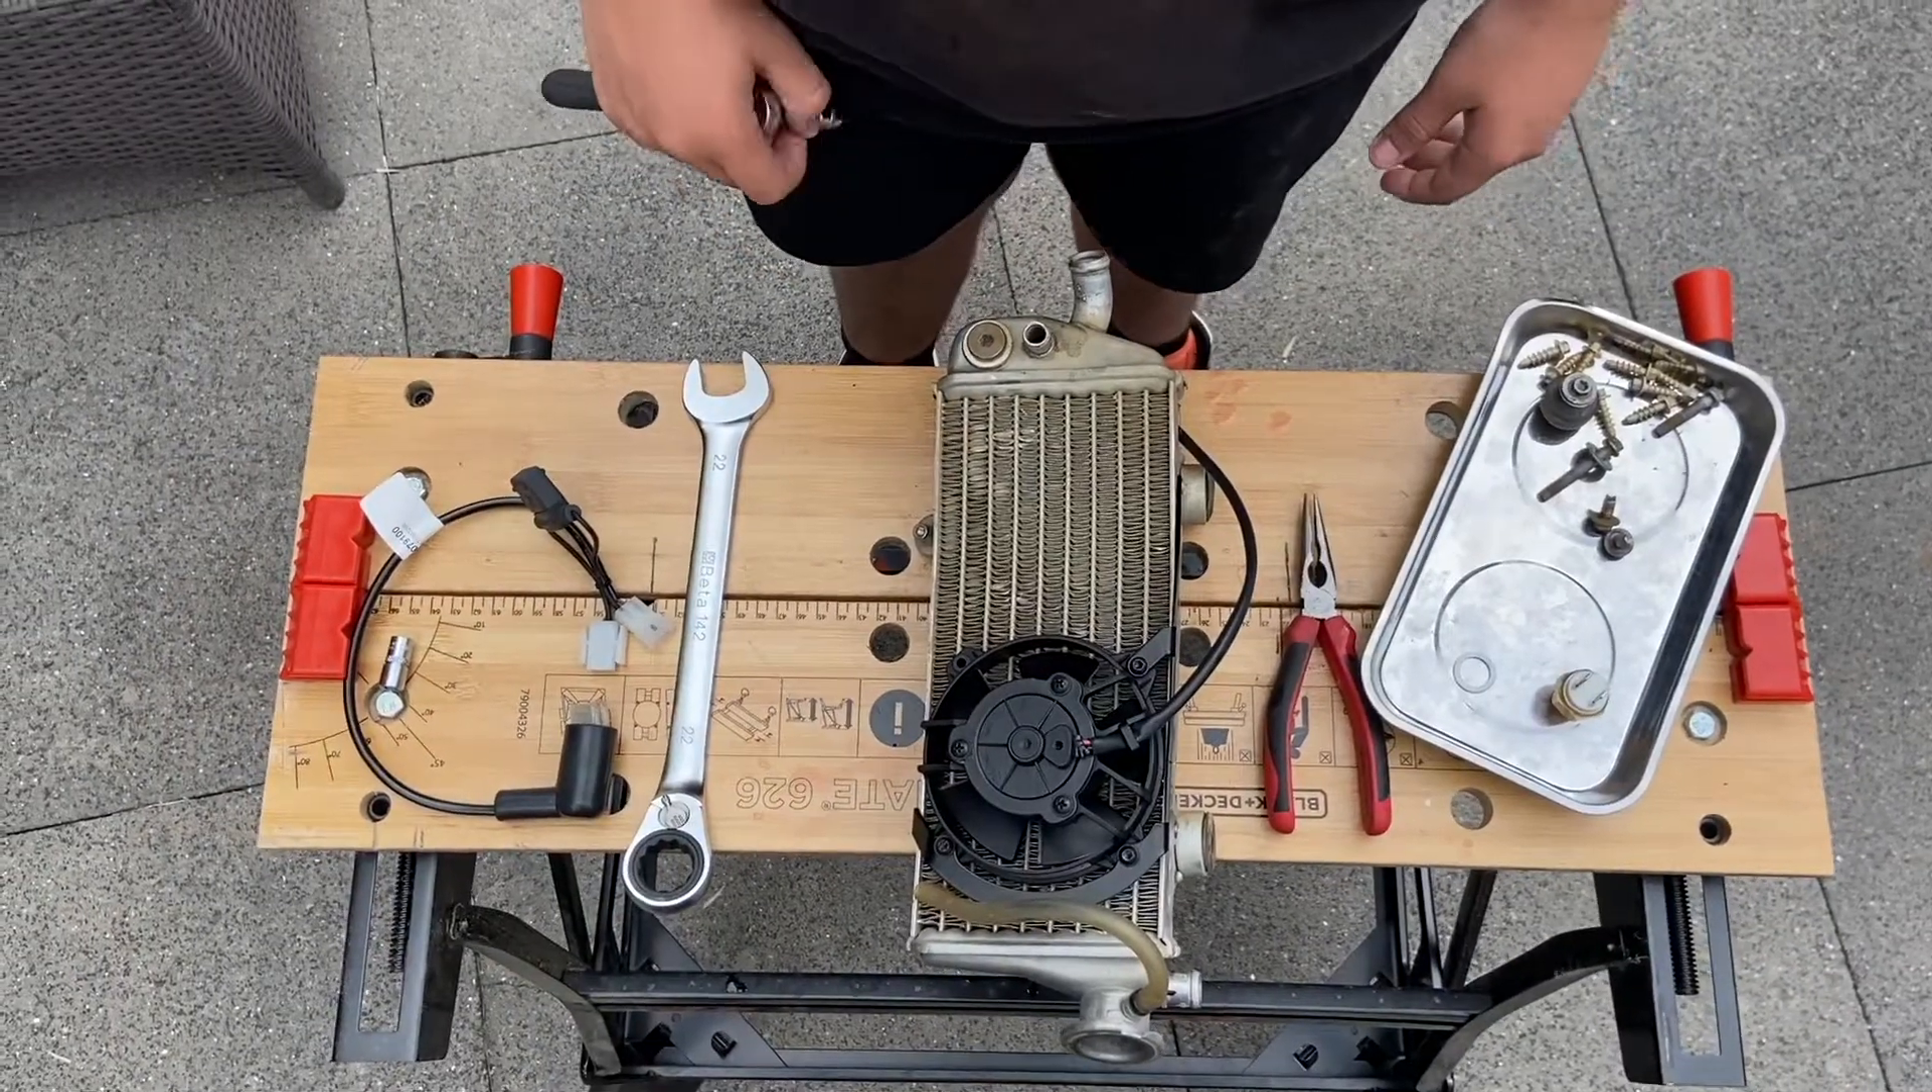Now the fan is in place.